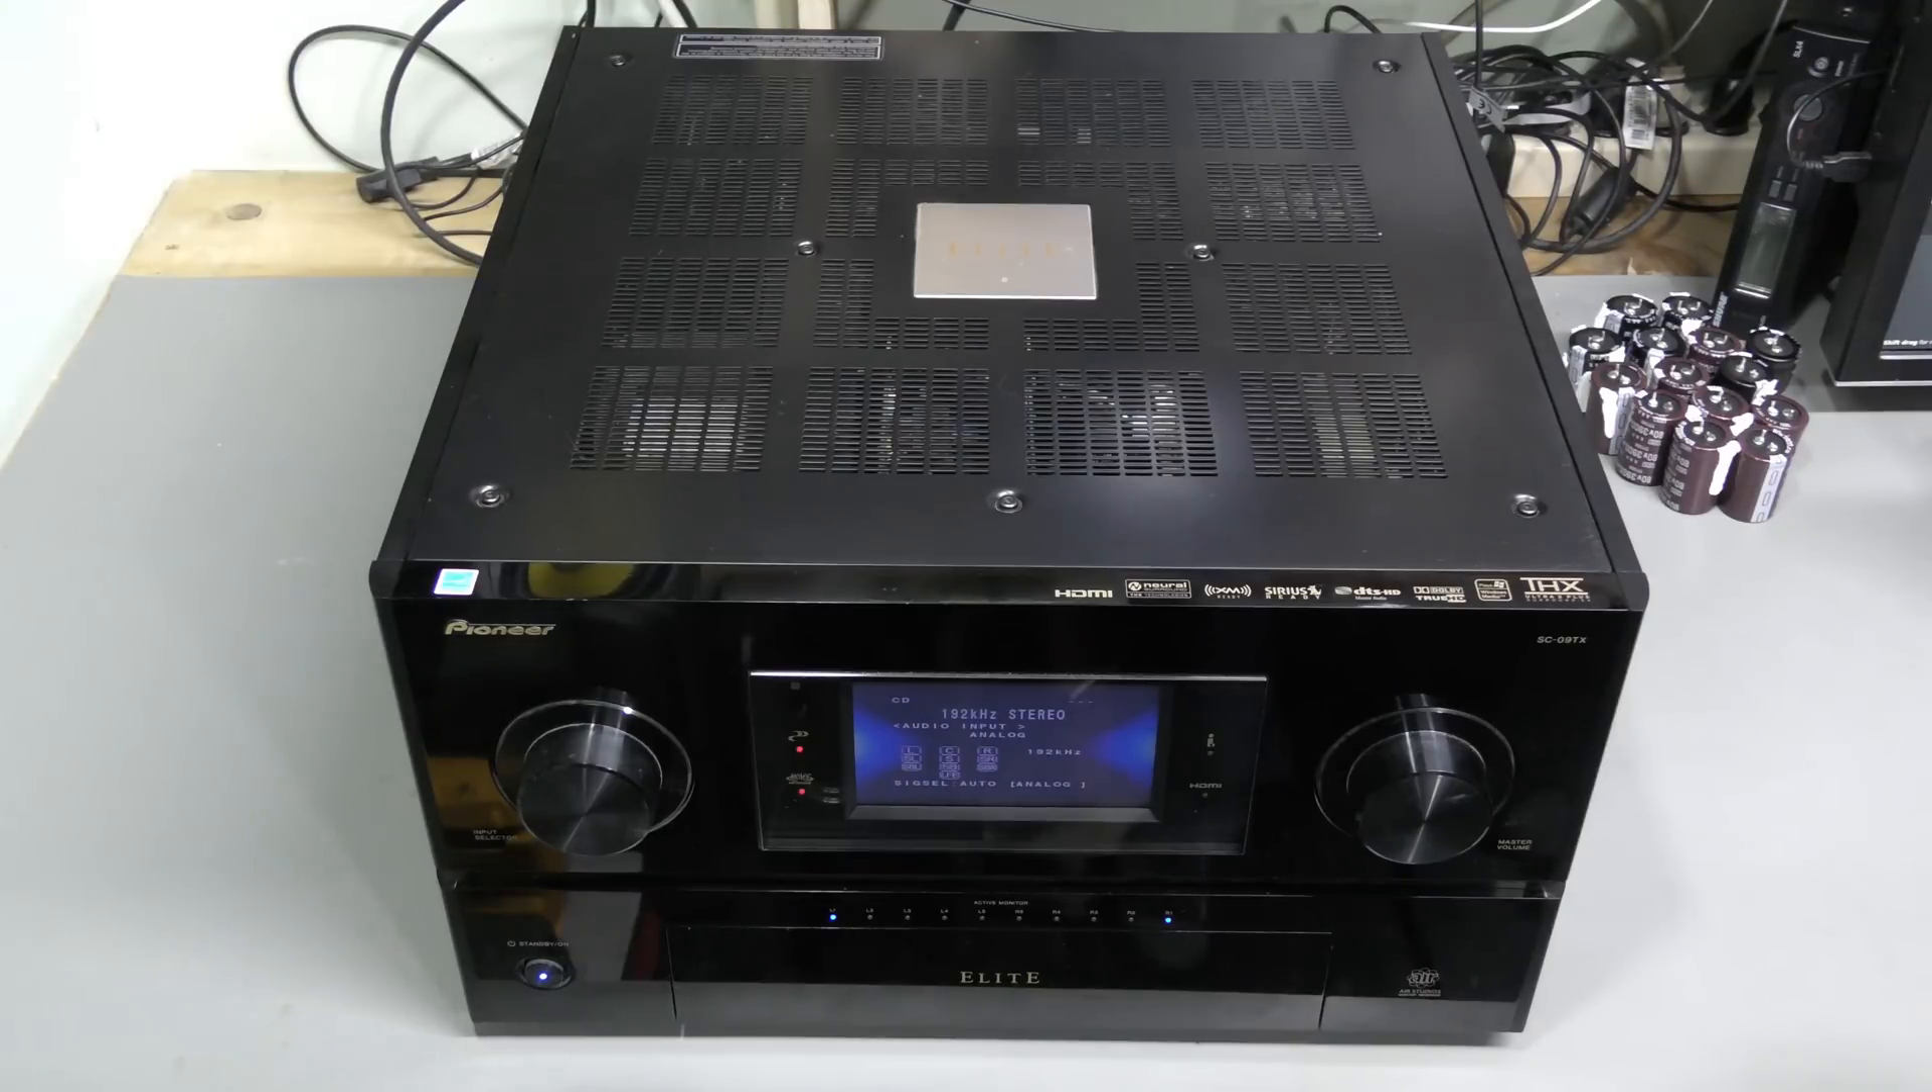The receiver is back together and I don't have any screws left.